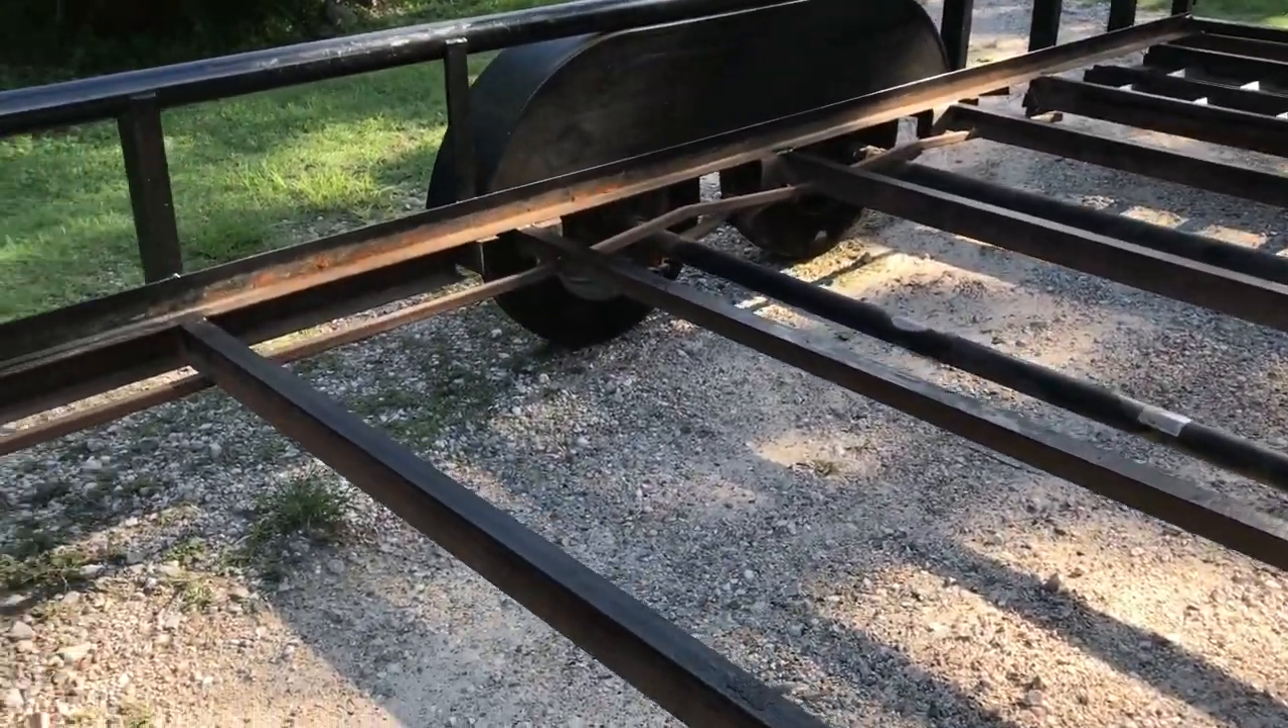My father-in-law got all the old deck boards ripped off, literally ripped off, because a lot of the screws would twist off.